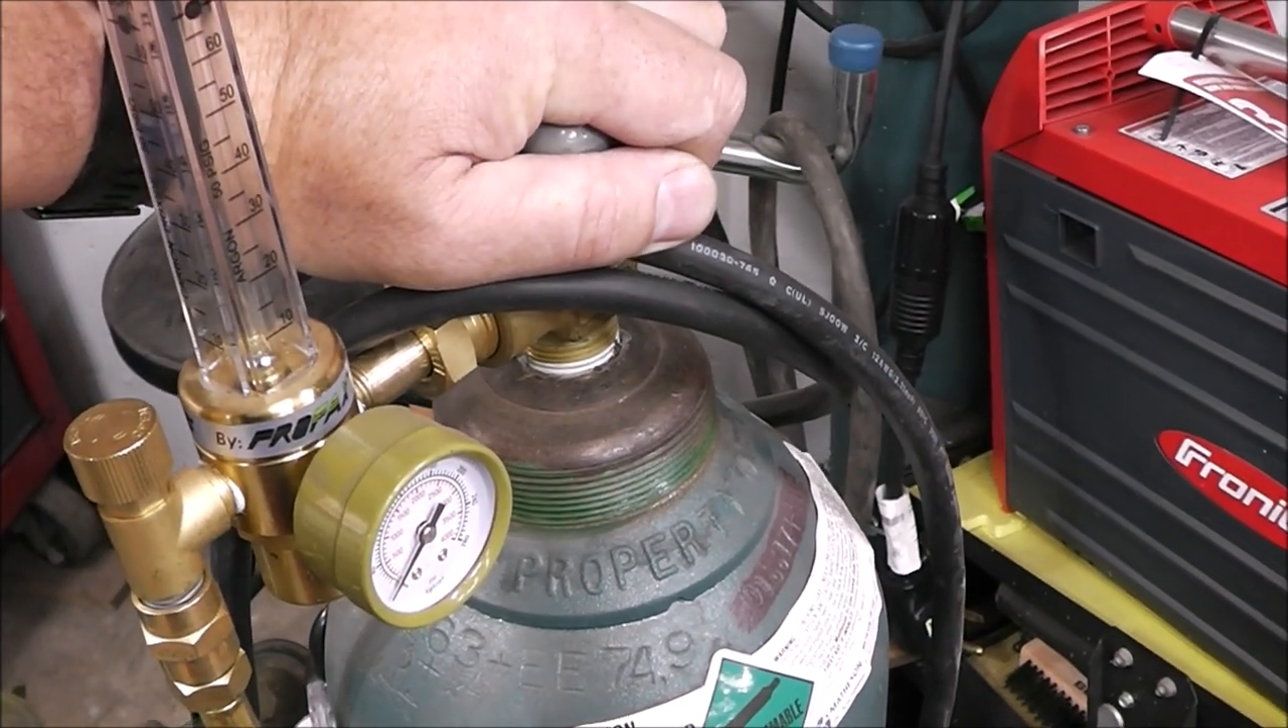So, I've got my bottle connected up.